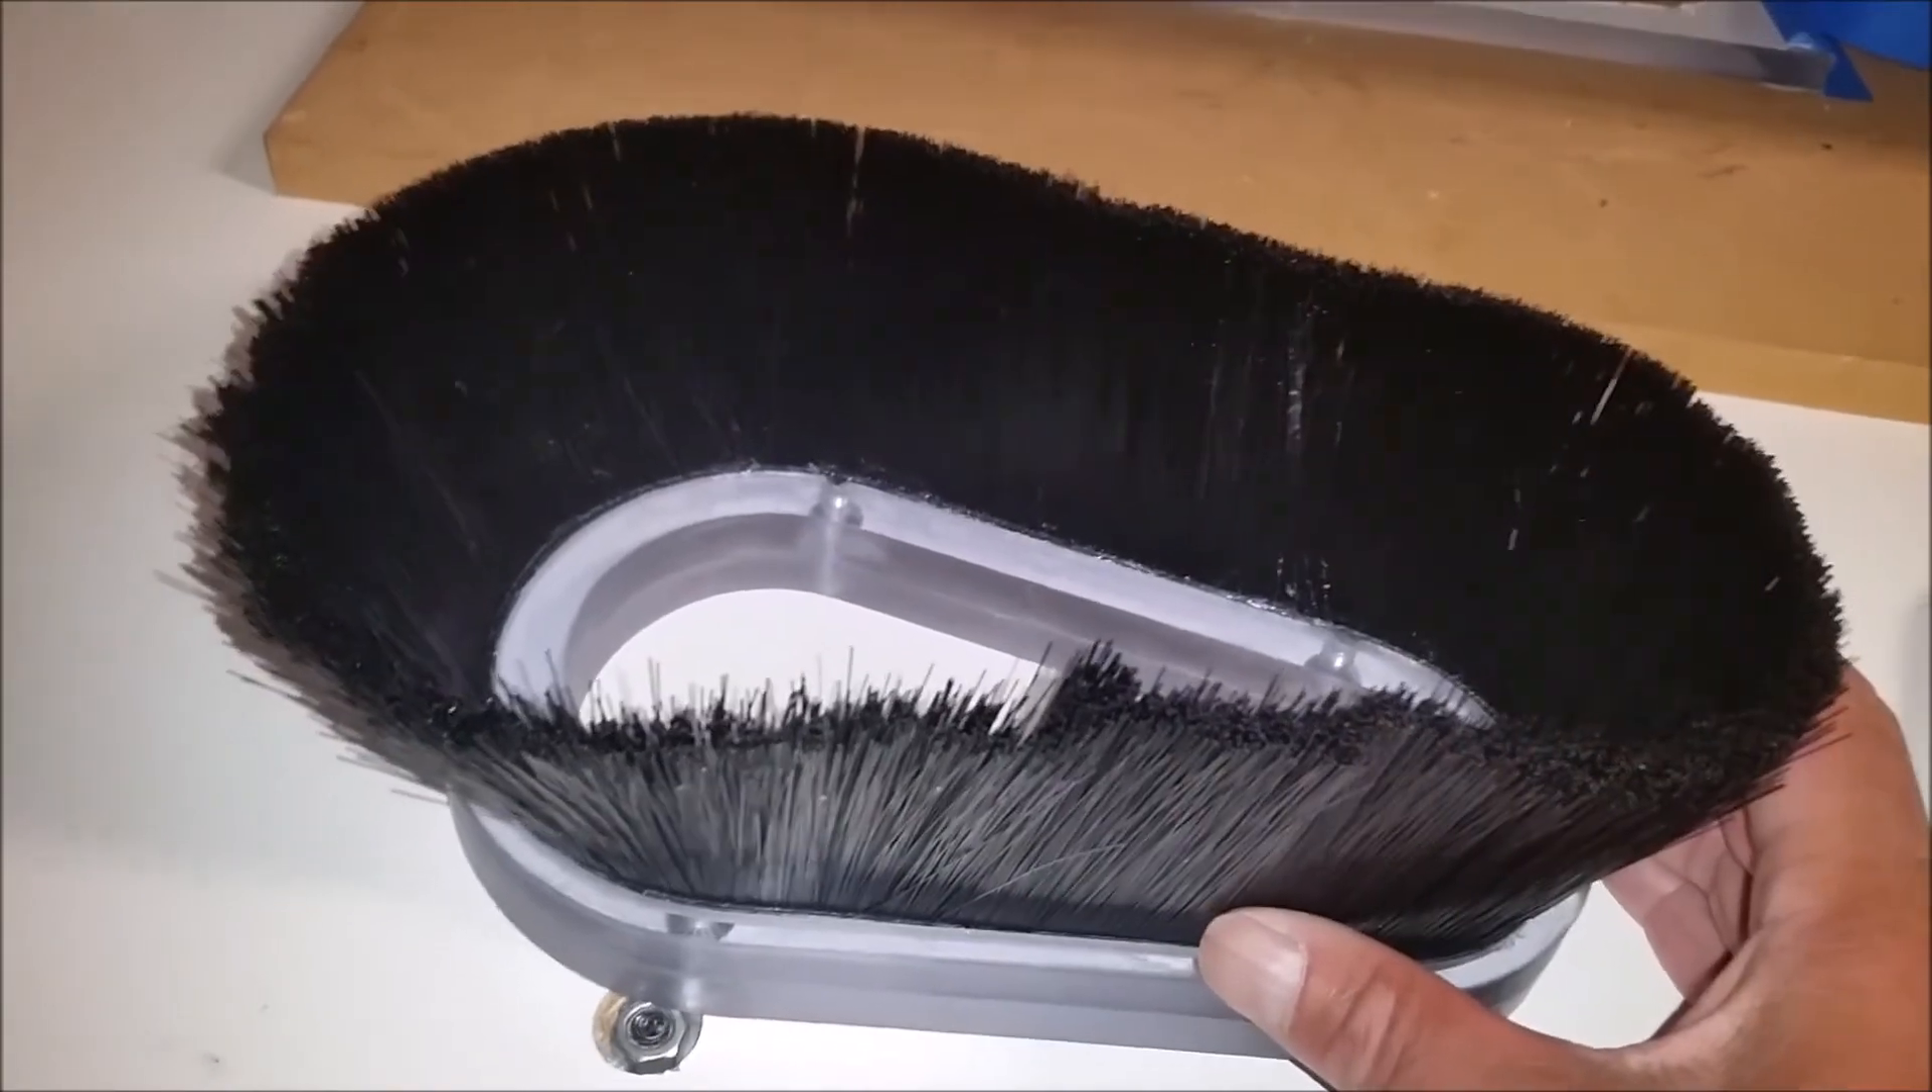I ended up putting the three inch brush on here.